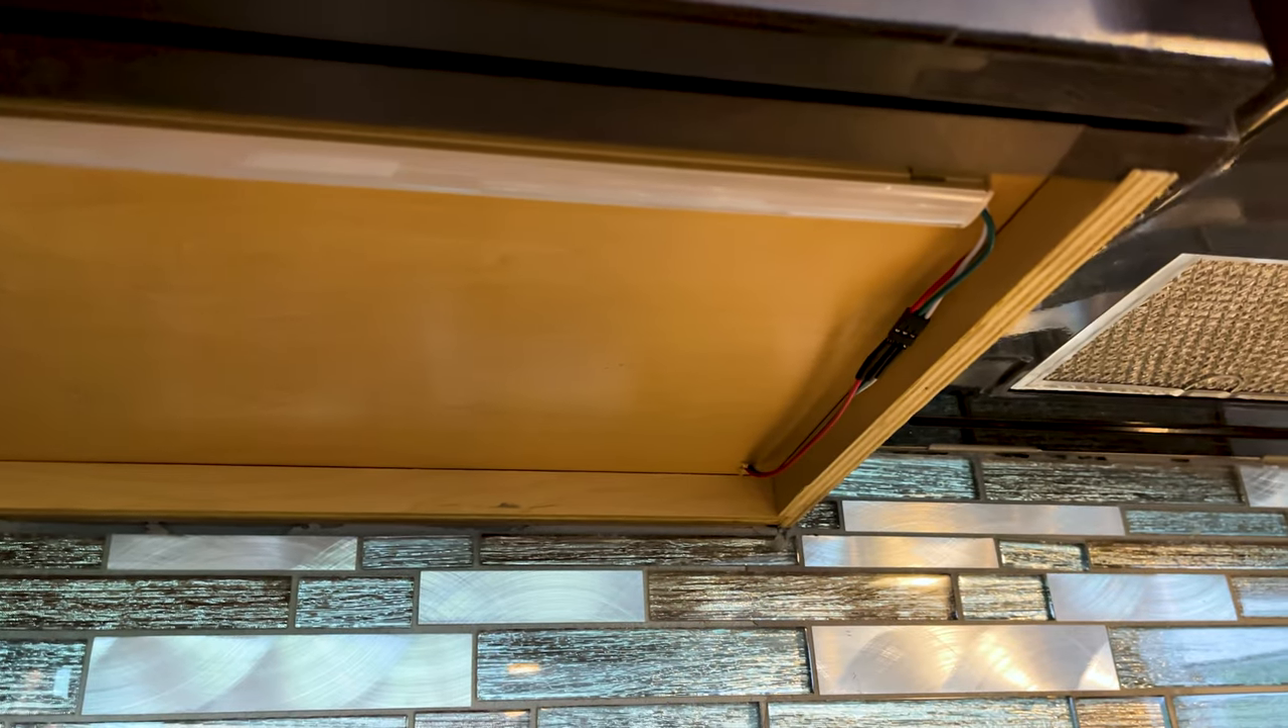As you can see there are those kind of quick disconnectors i've made and we have the lights mounted up underneath.